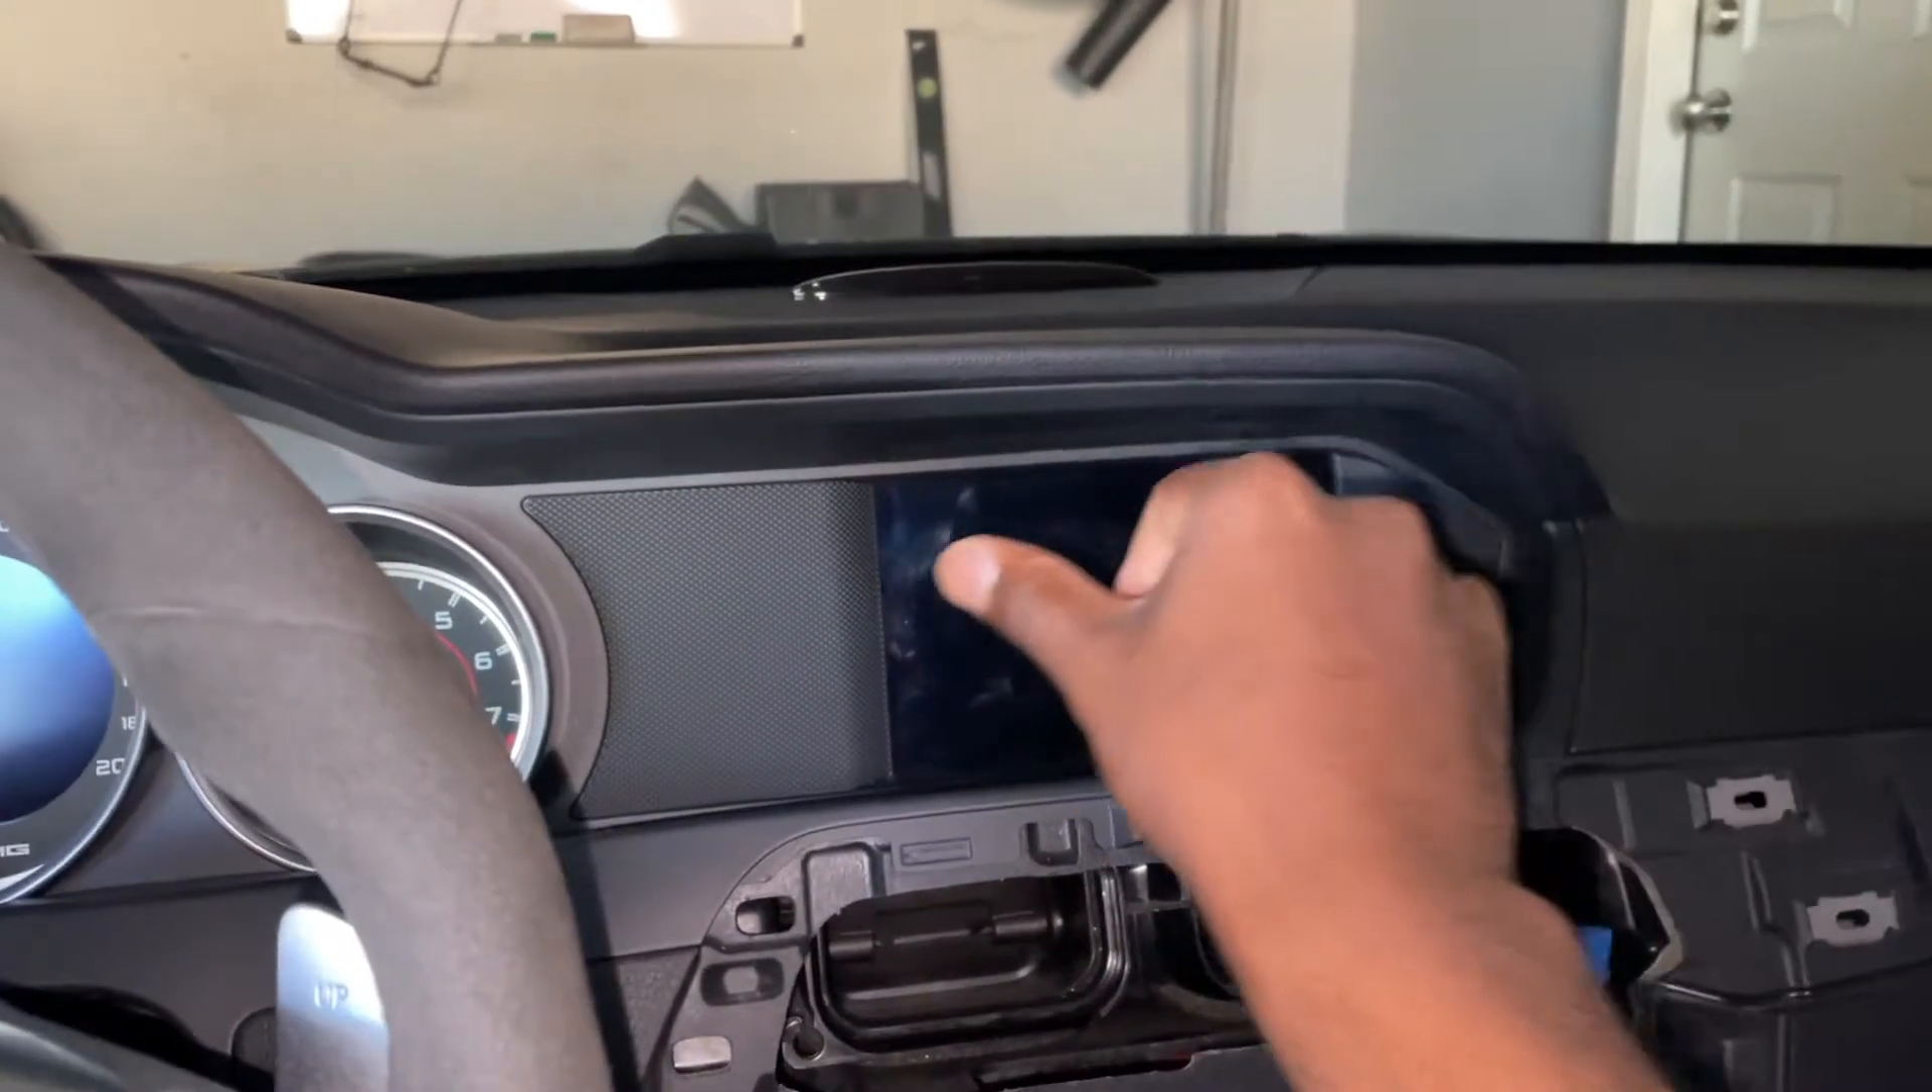And just like magic, the old and very dirty screen is back in place.